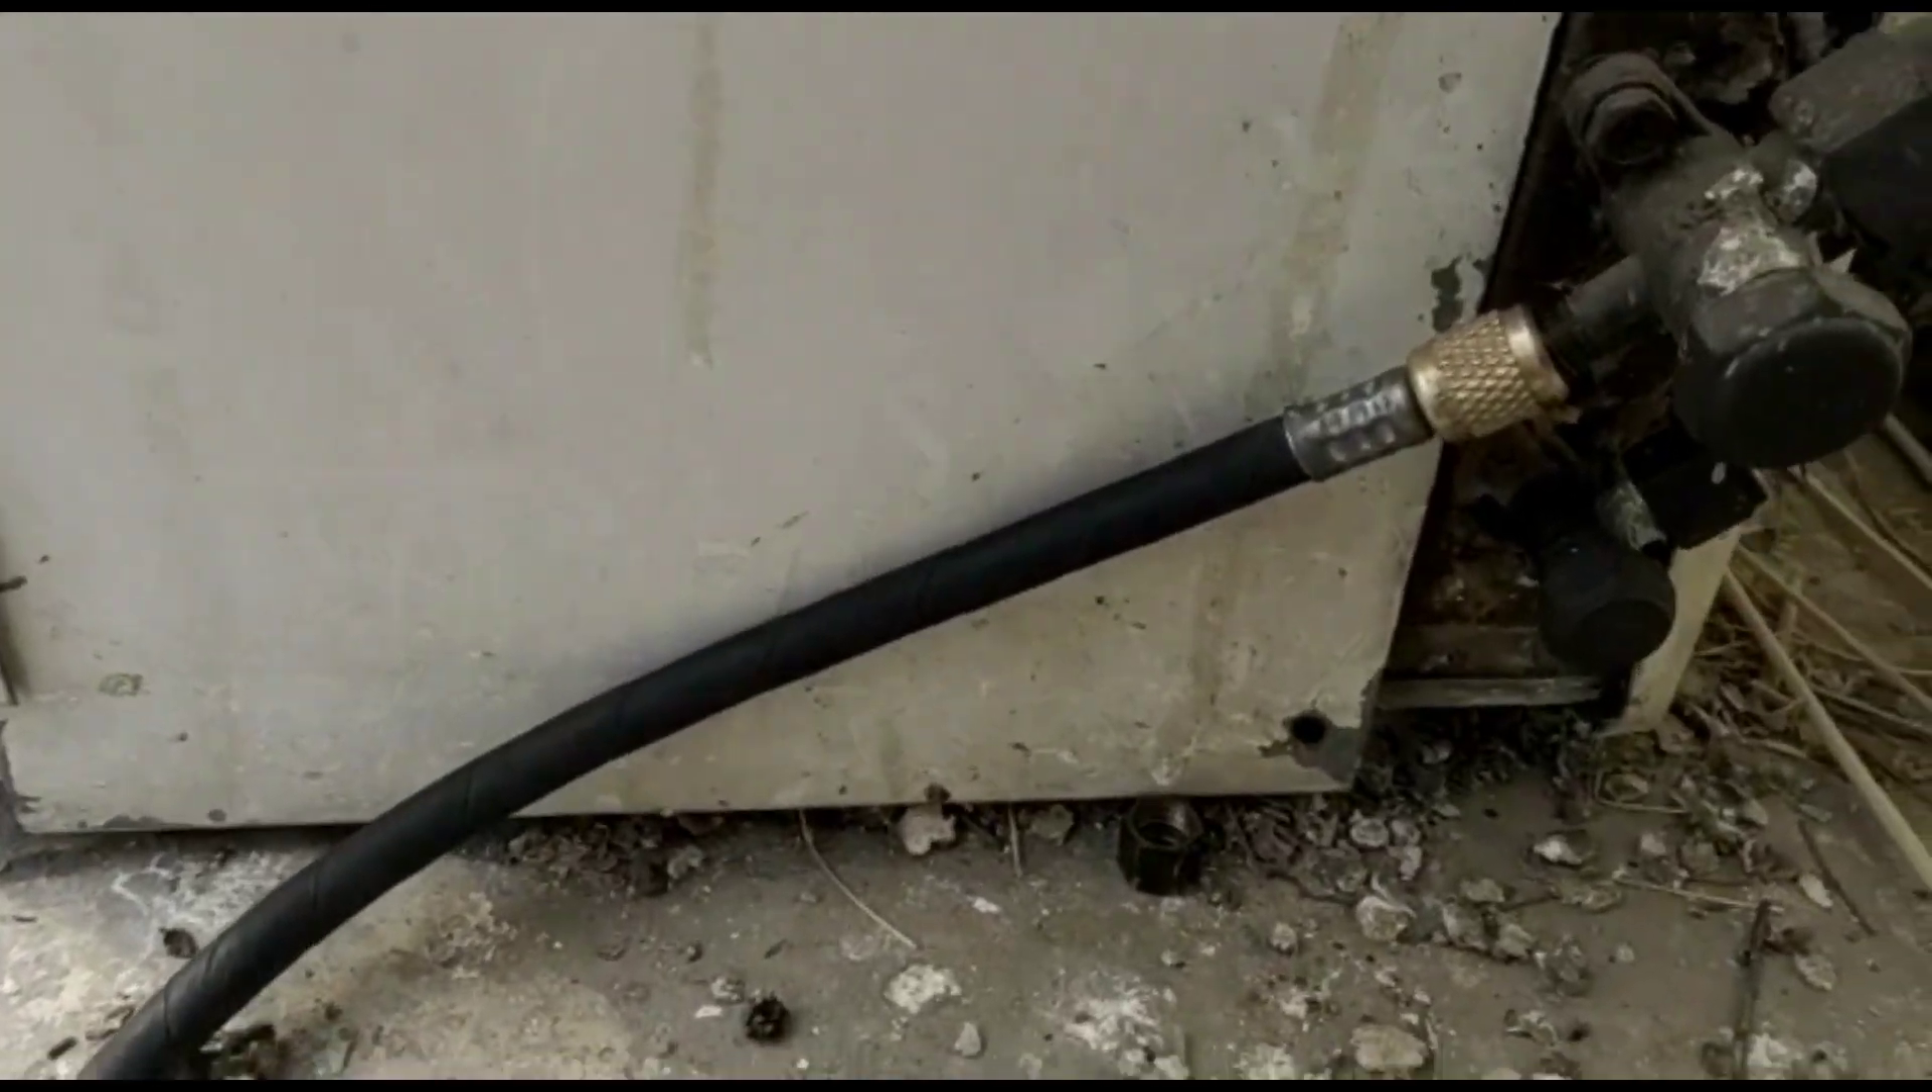یہ وال ہے جس میں ہم نے پائپ لگا دیا ہے گیس ڈالنے کے لئے۔